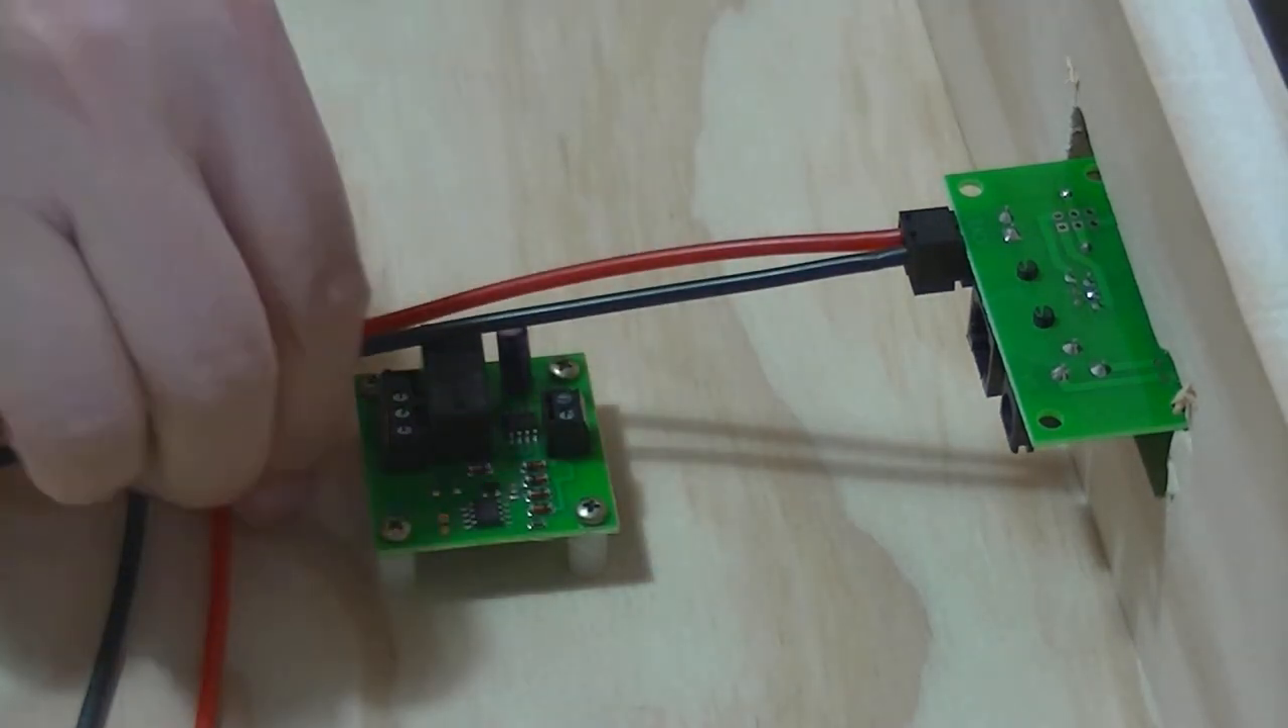I've got the wire mounted on the end of the power cab panel onto the plug.